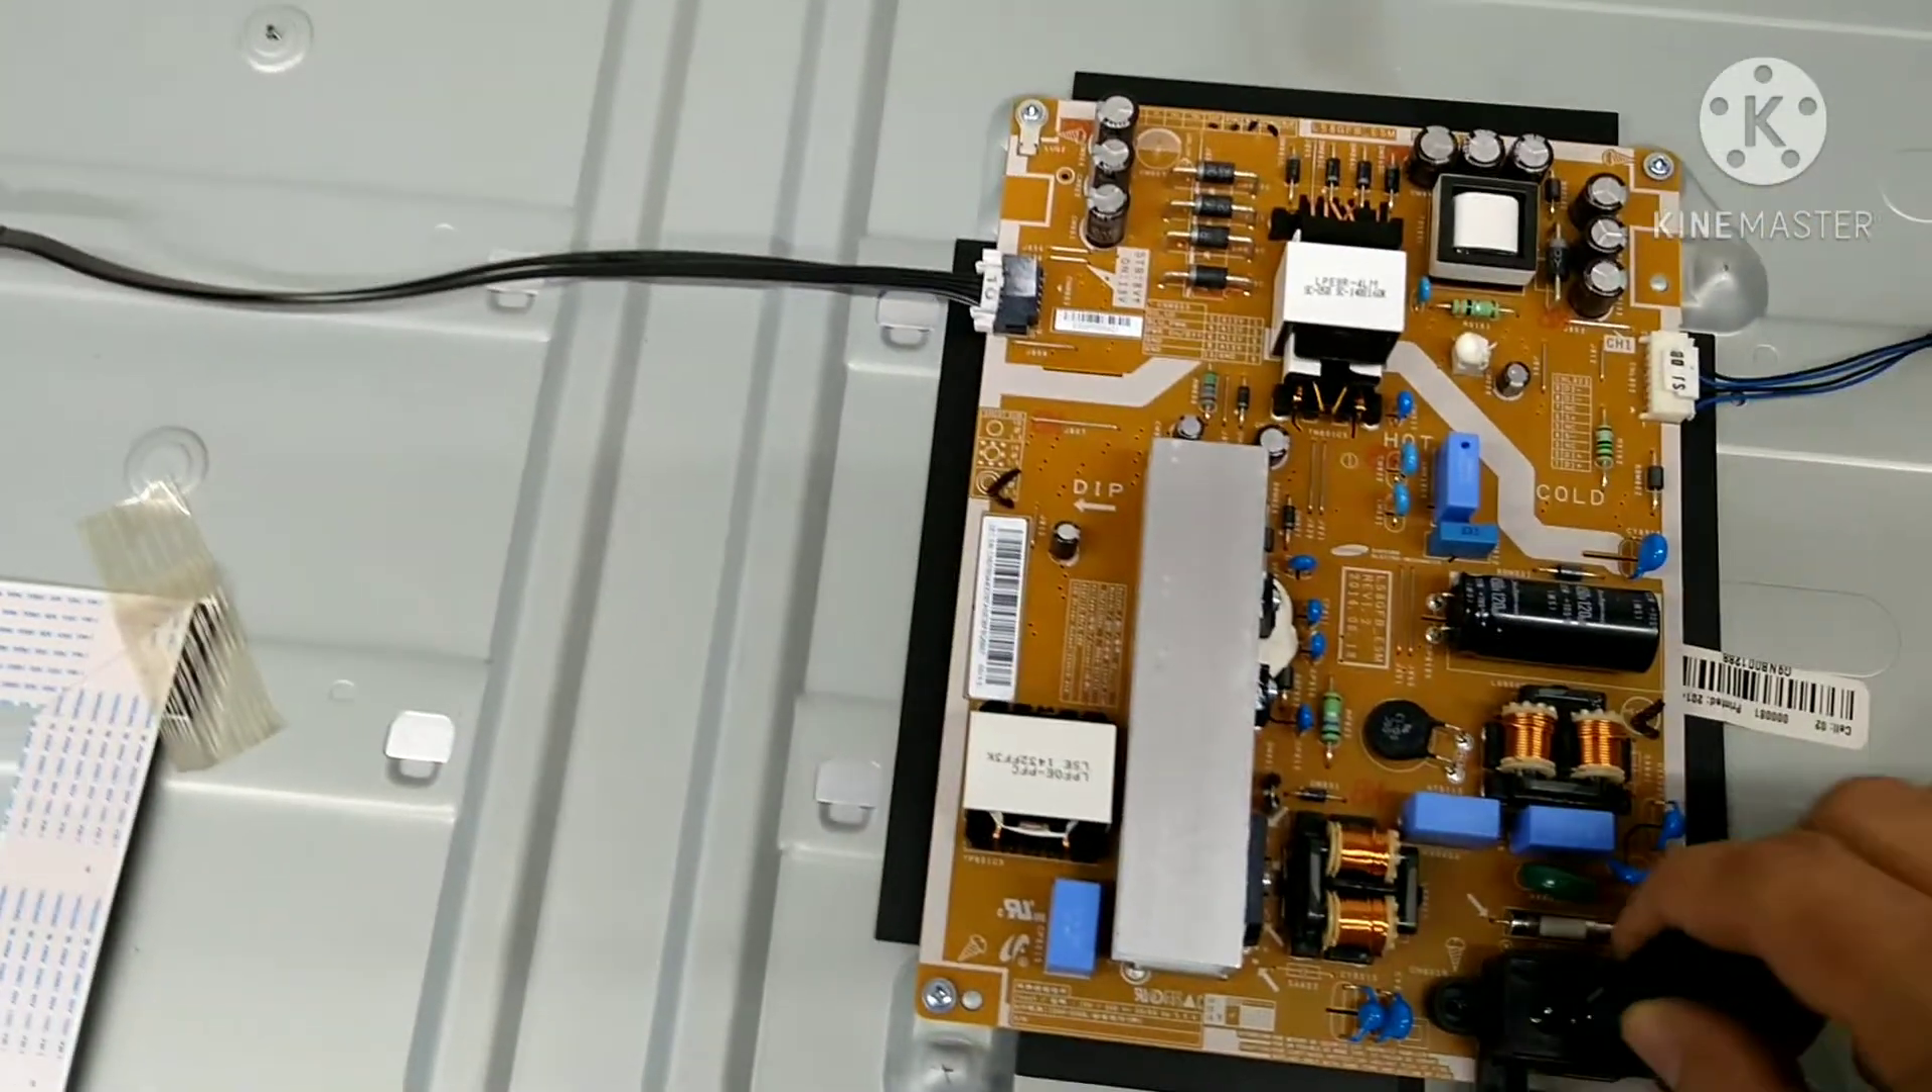Bueno, pues ahí ya coloqué la fuente de alimentación que tengo yo en este caso para prueba.